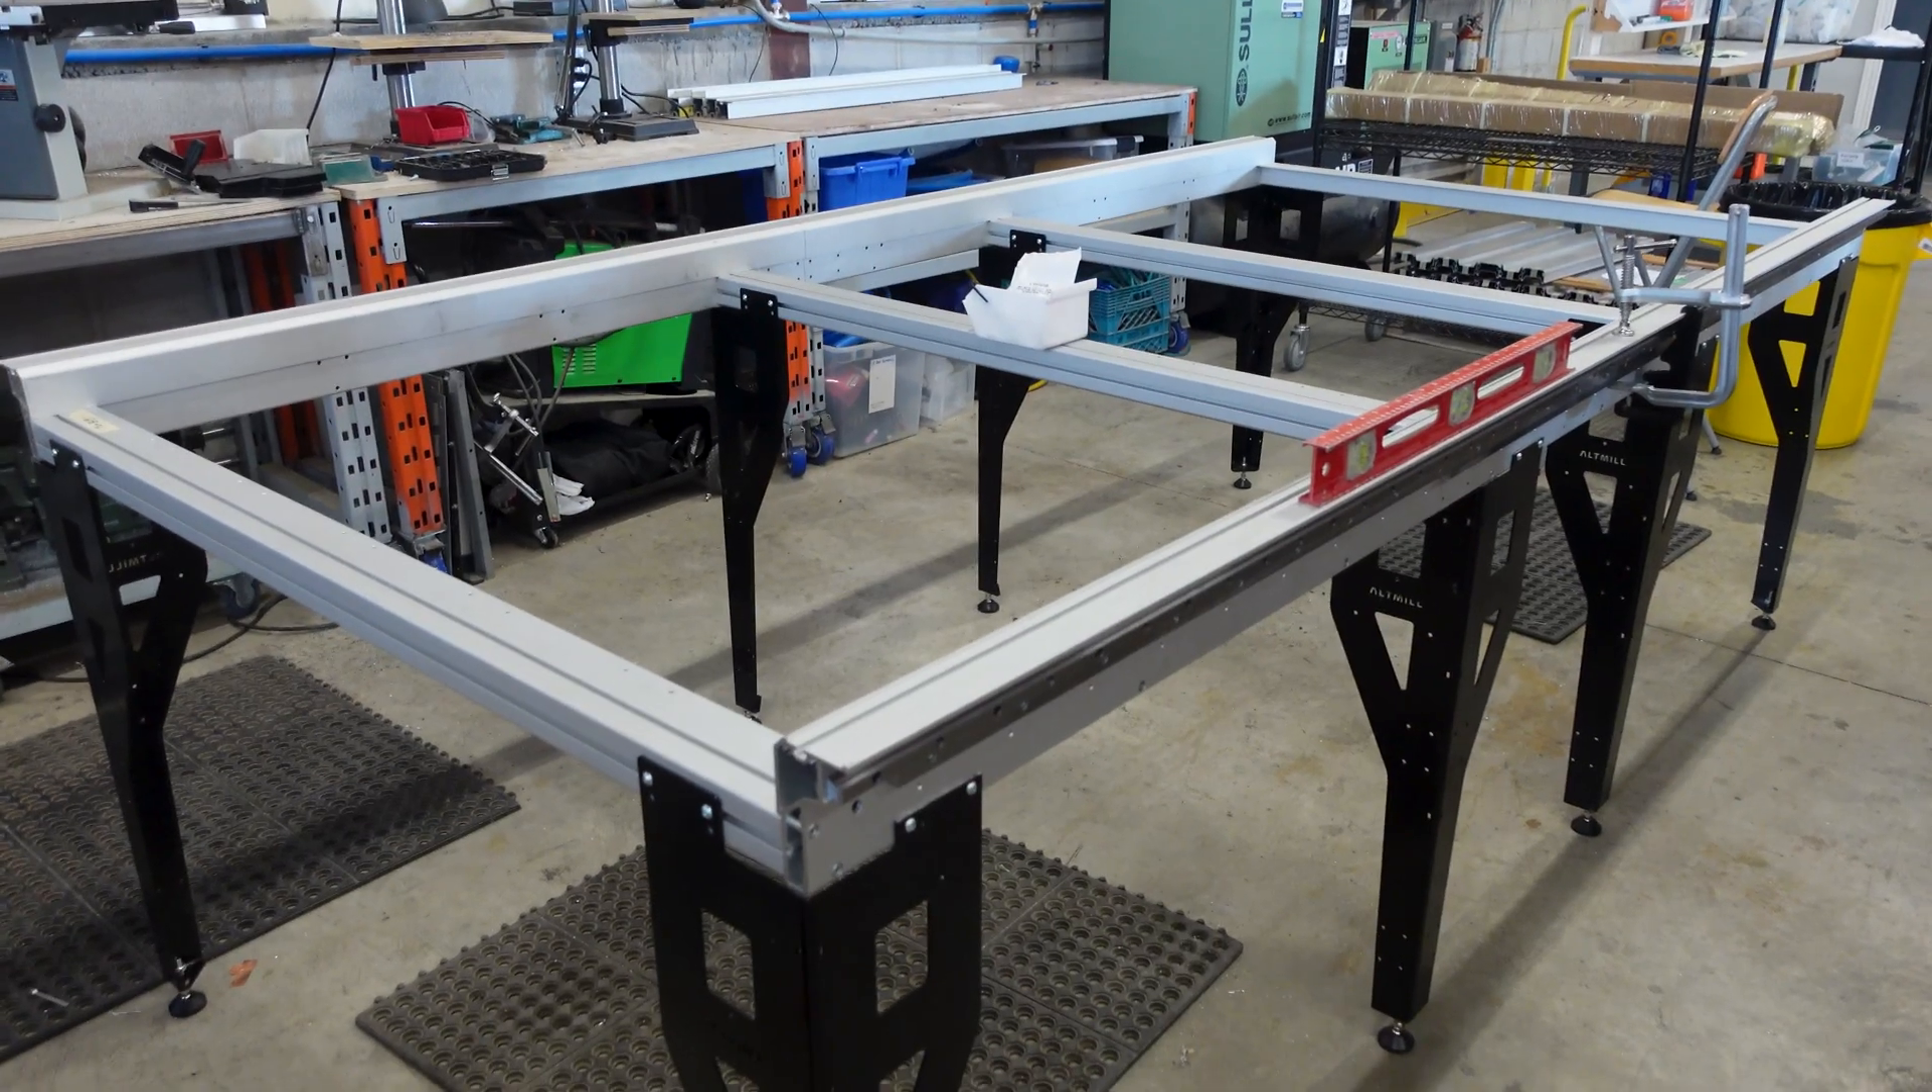We've got the table in a half state of assembled.